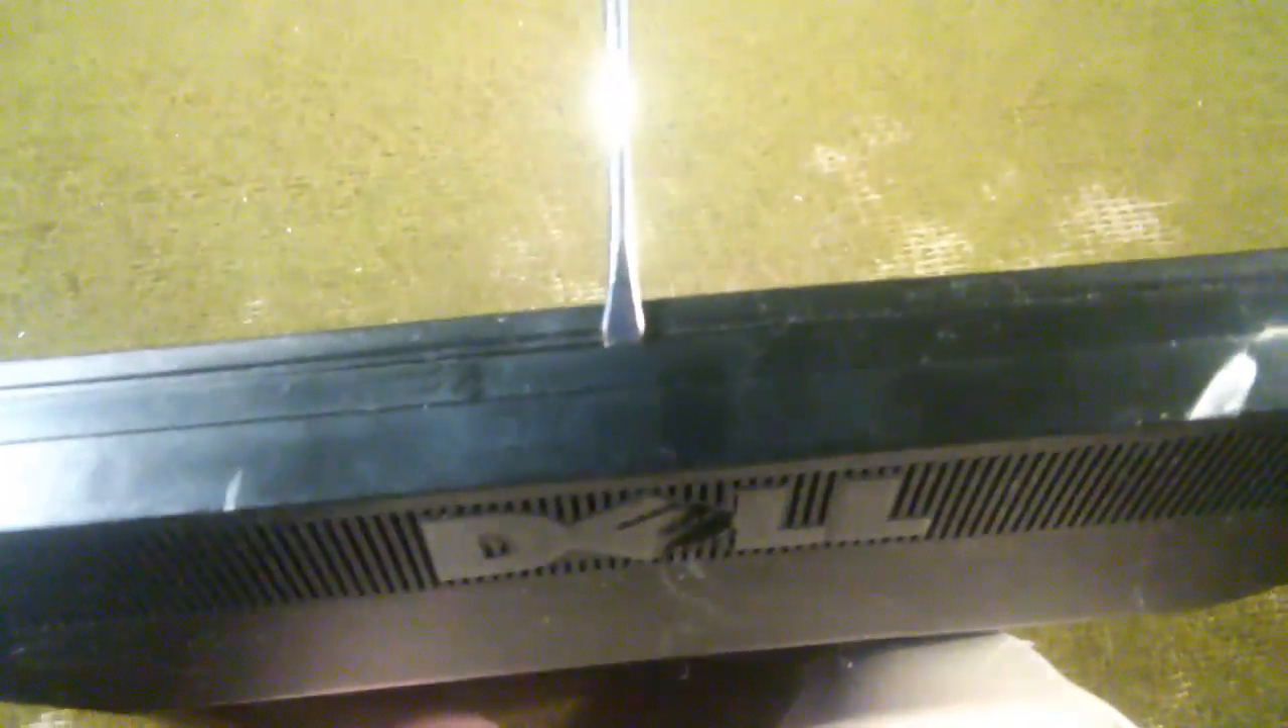Now I have wedged a flathead screwdriver between the bezel and the backplate to try to start popping this thing off.